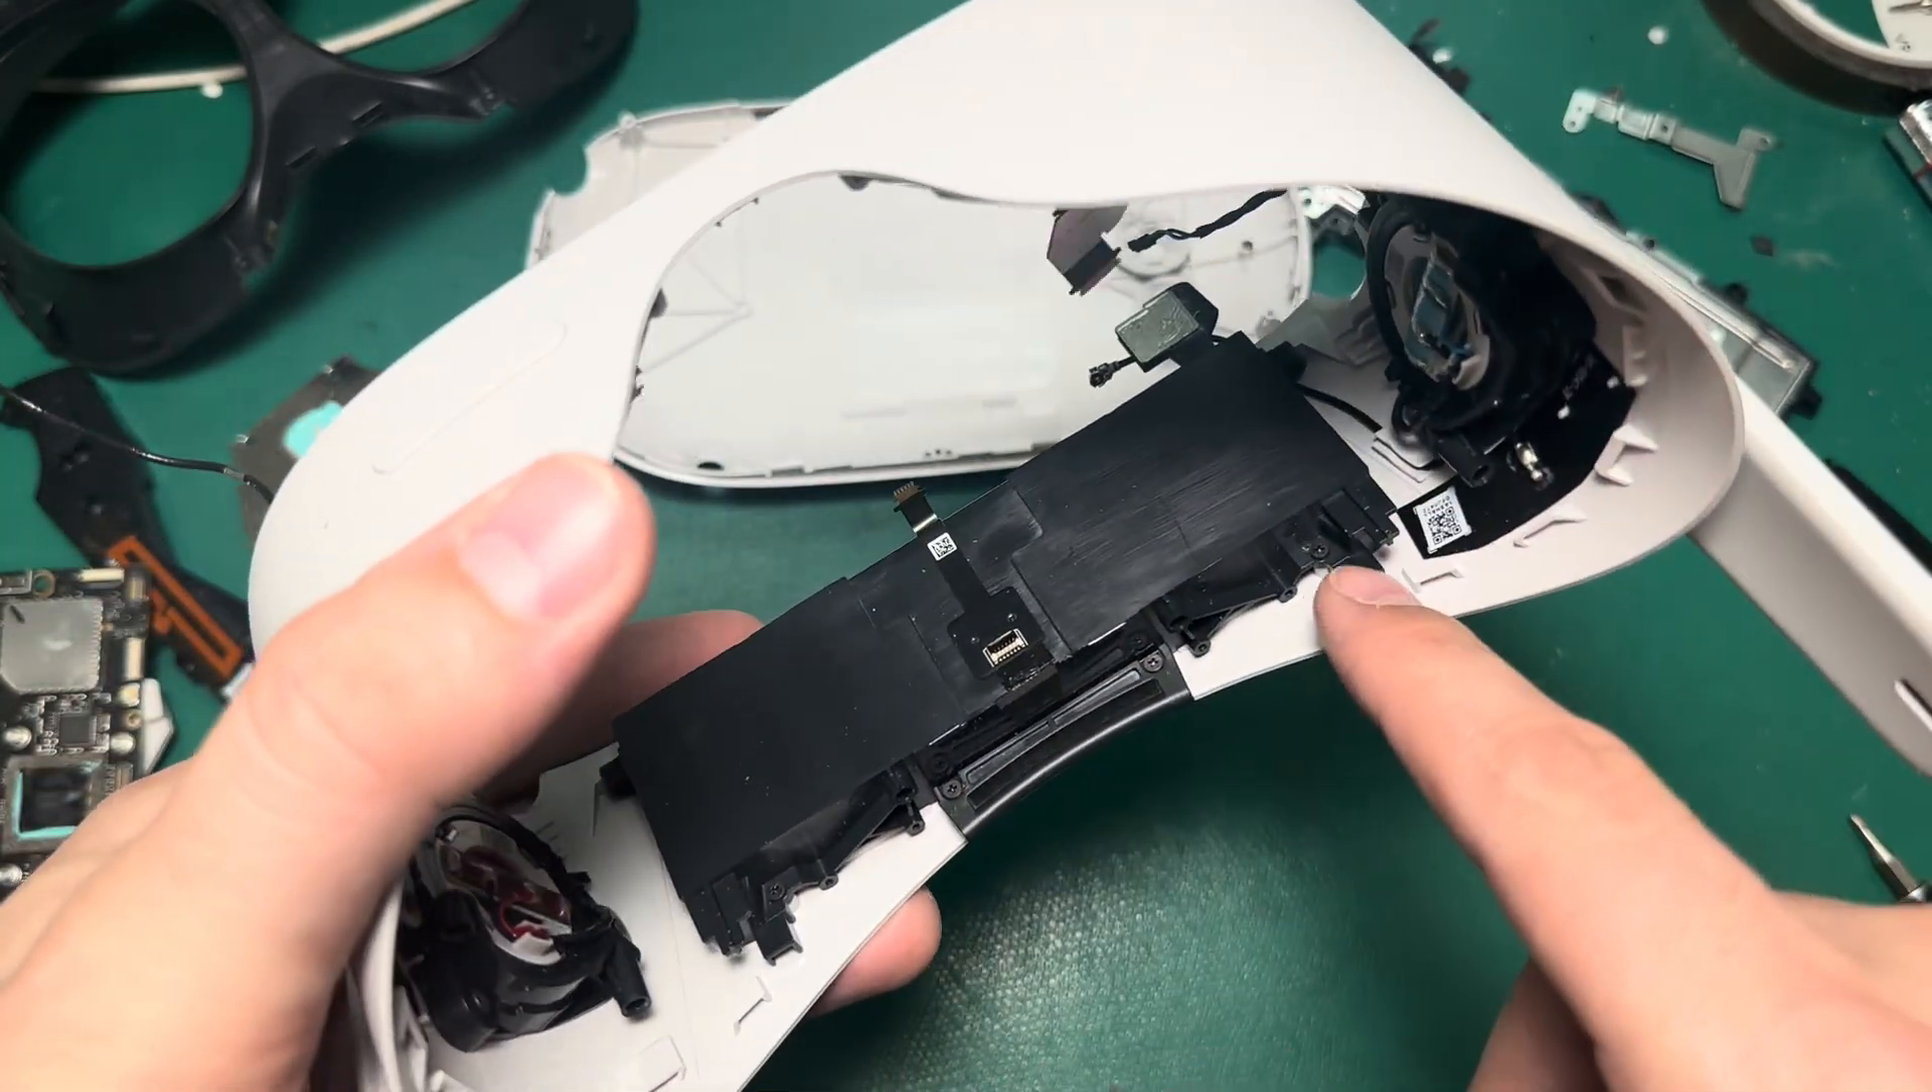And now we have access to this battery.